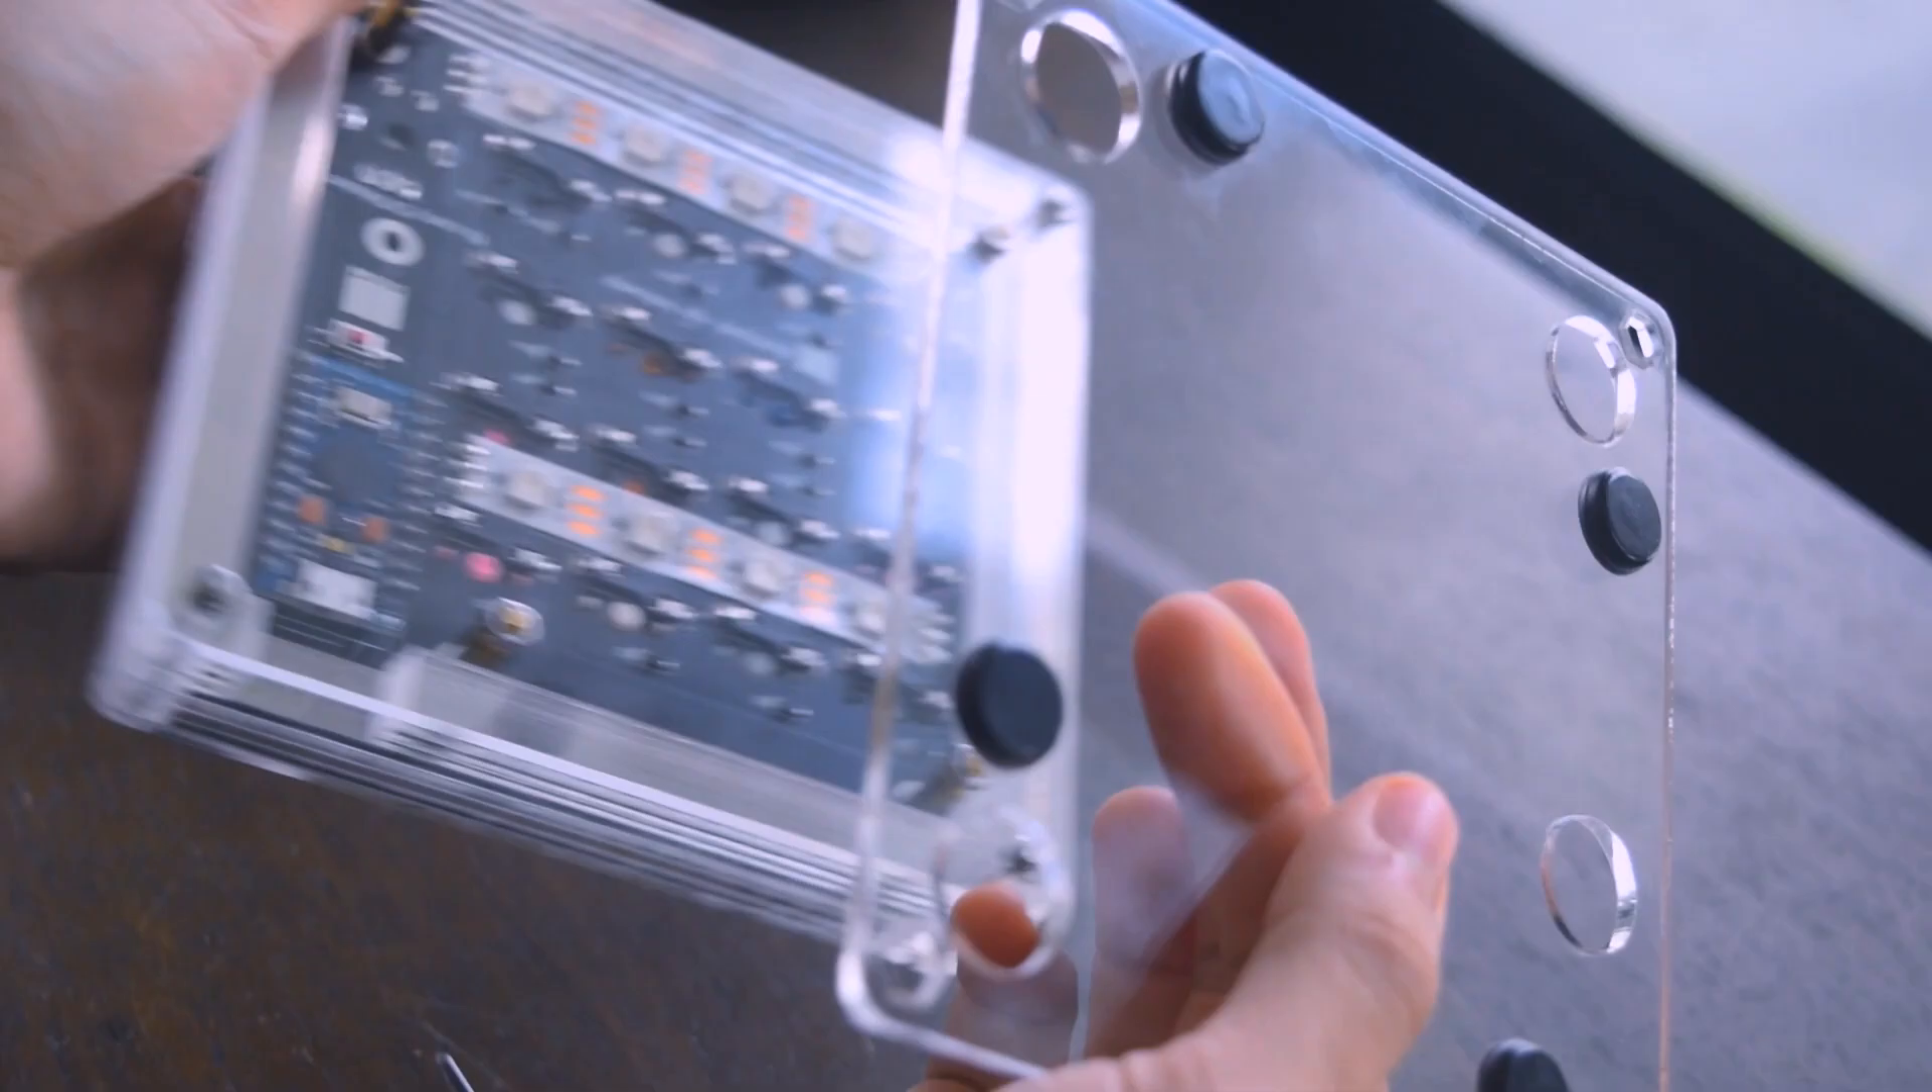All that's left is to add the last bottom layer that has the bumper stickers already attached to it and then we're done.